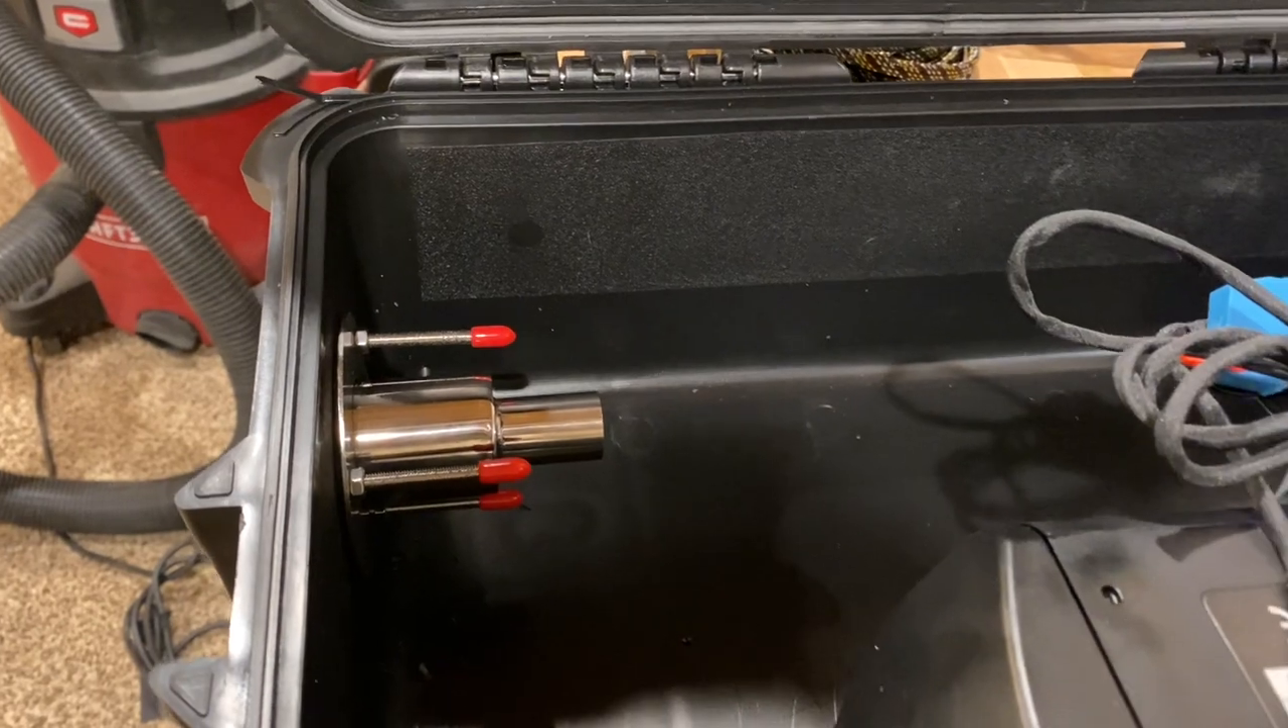And then here you can see on the inside, I went ahead and just put those little bolt protectors on there.